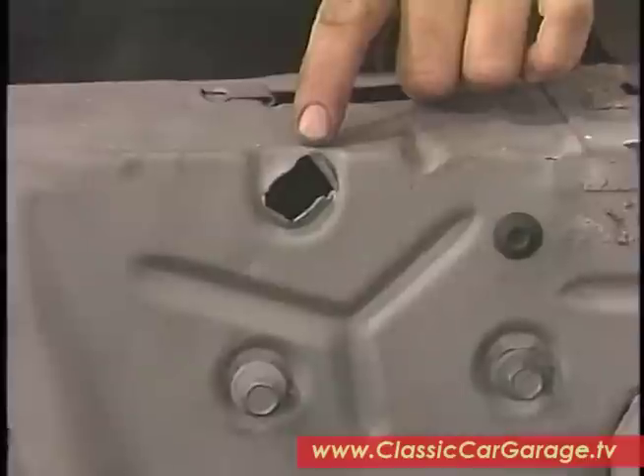On this here, what's happened is the nut that holds the hood hinge has pulled away.